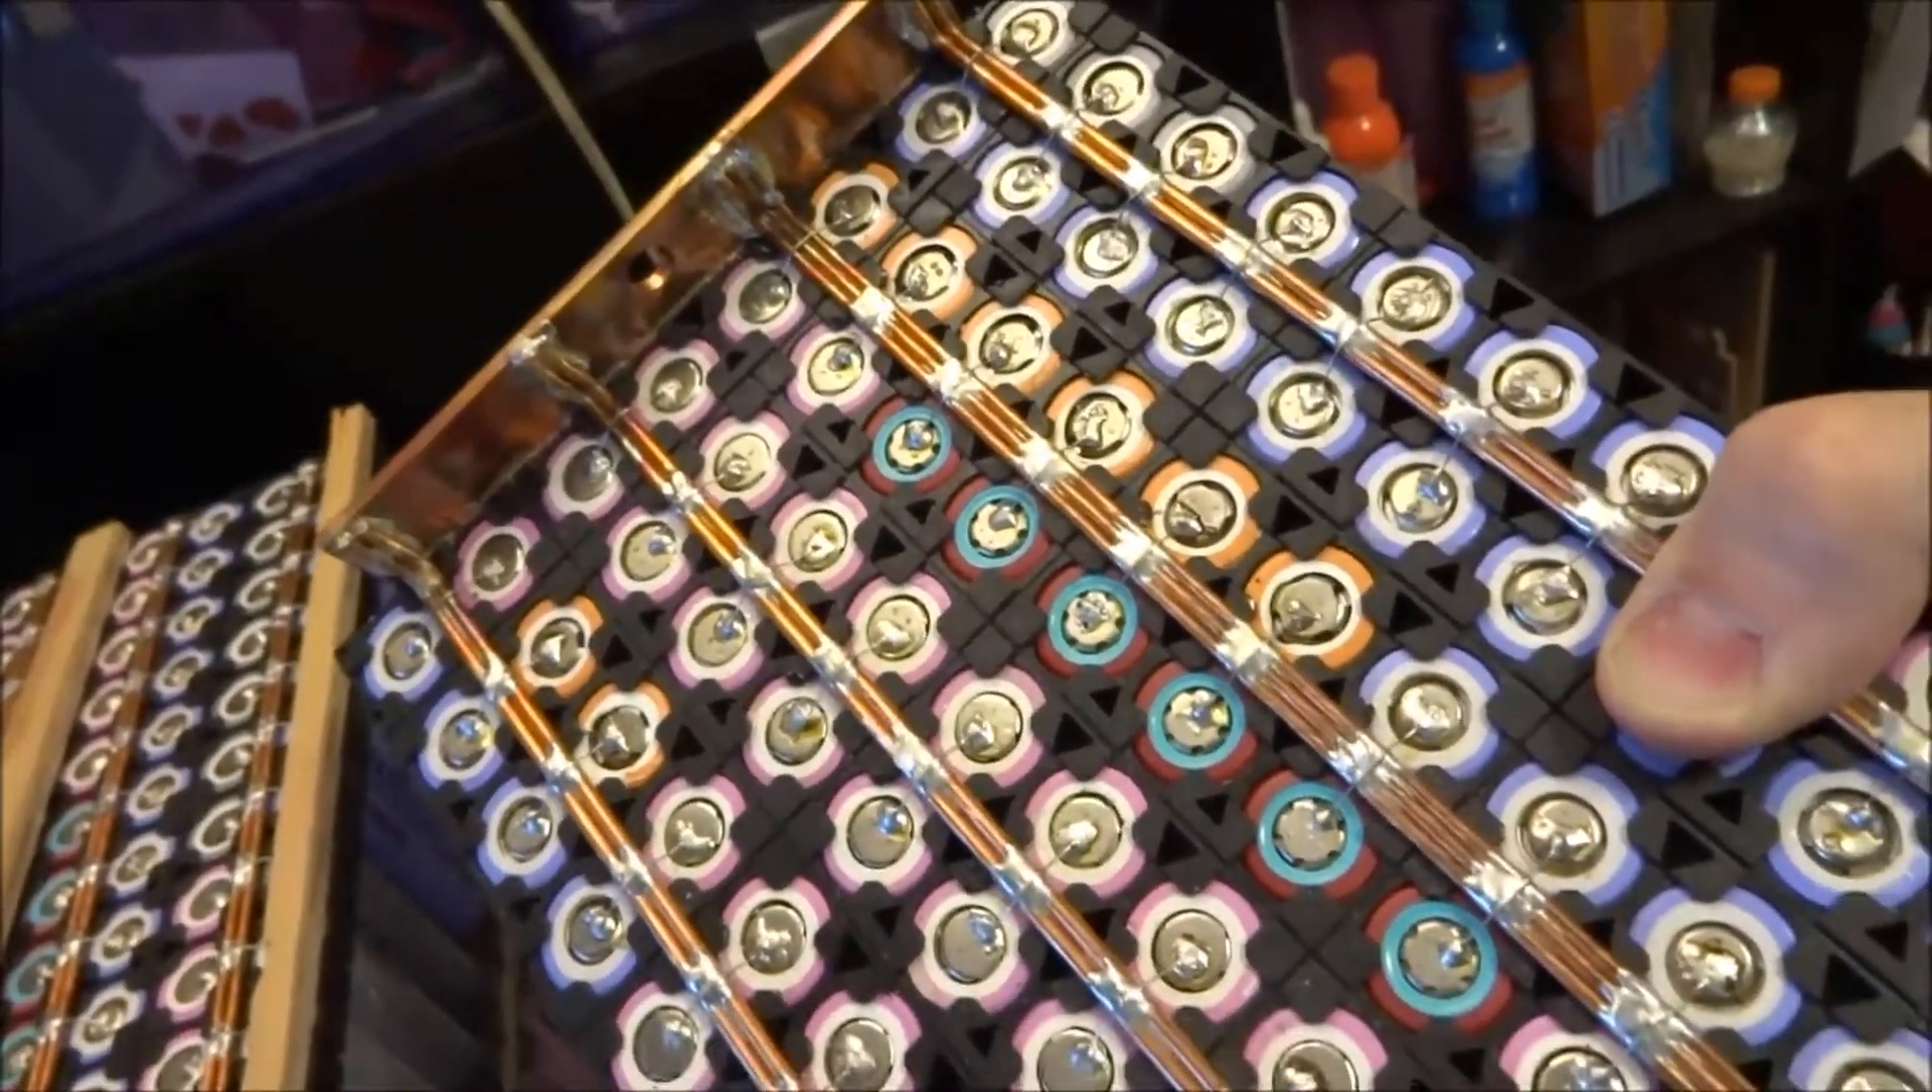So this is the pack that I created with the positive bus bar already set up on it.